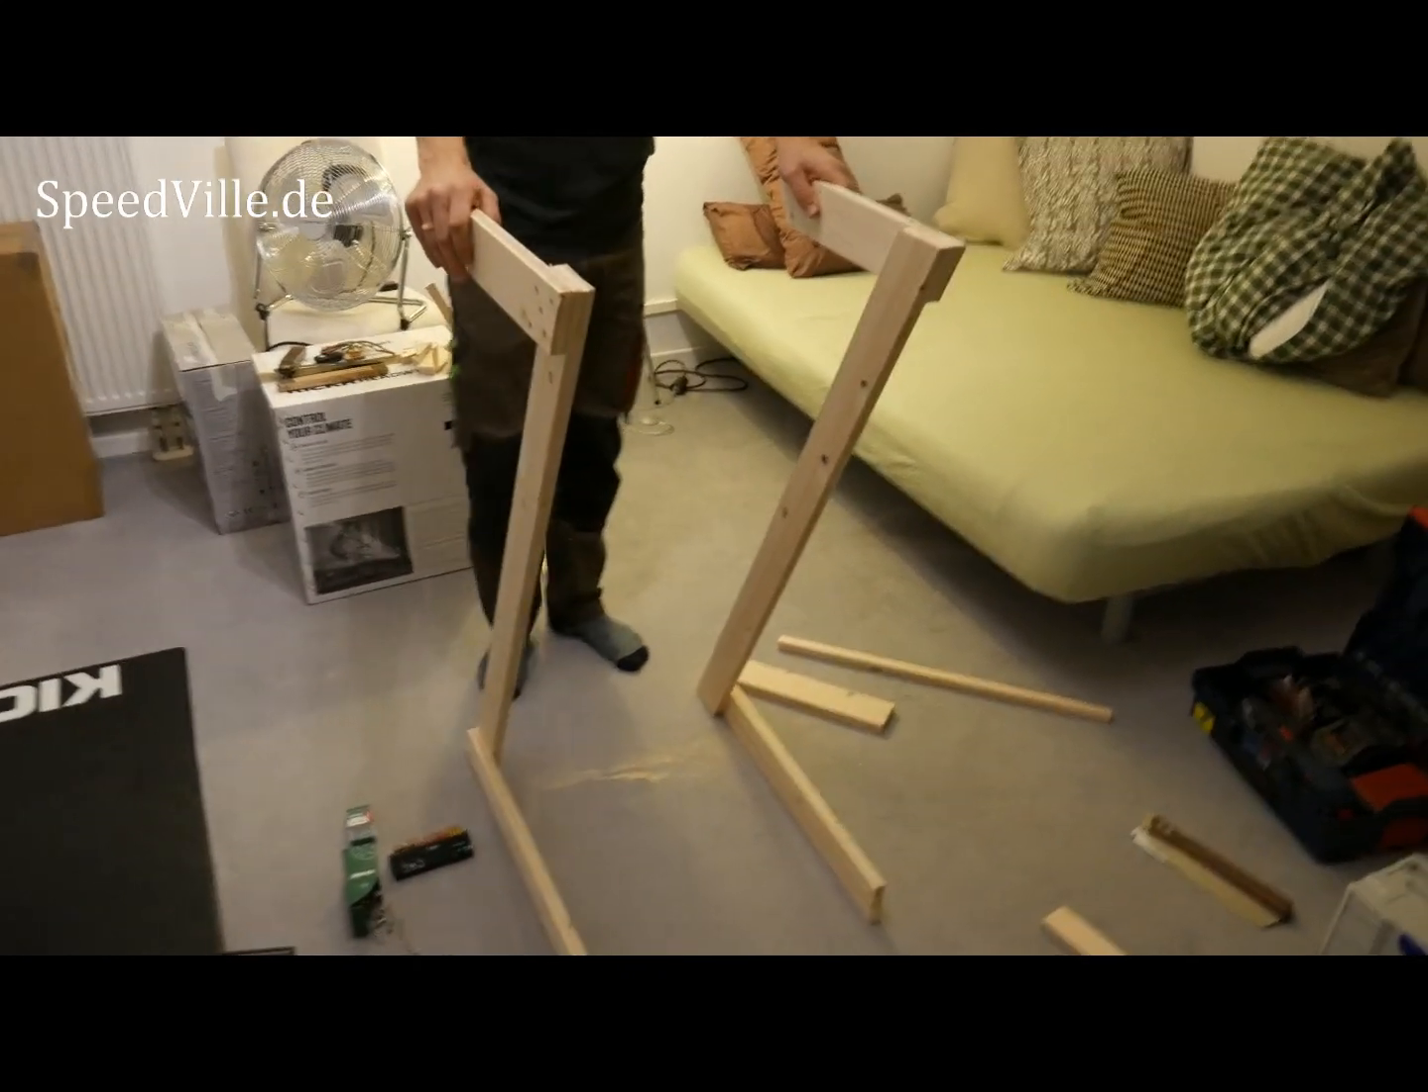Das sind einmal die beiden füße wo jetzt gleich hier oben drauf die platte drauf kommt.